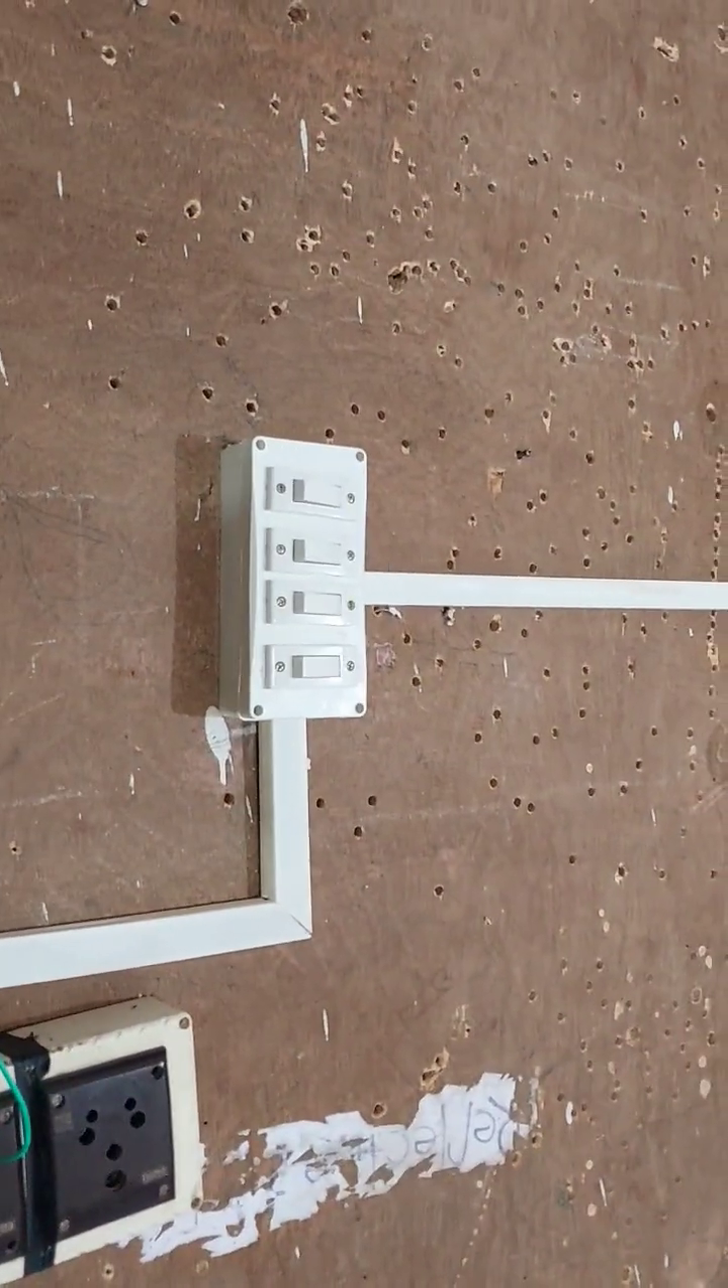यह हमारा fitting हो चुका है जैसे आप लोग देख रहे हैं यह चार switch है।